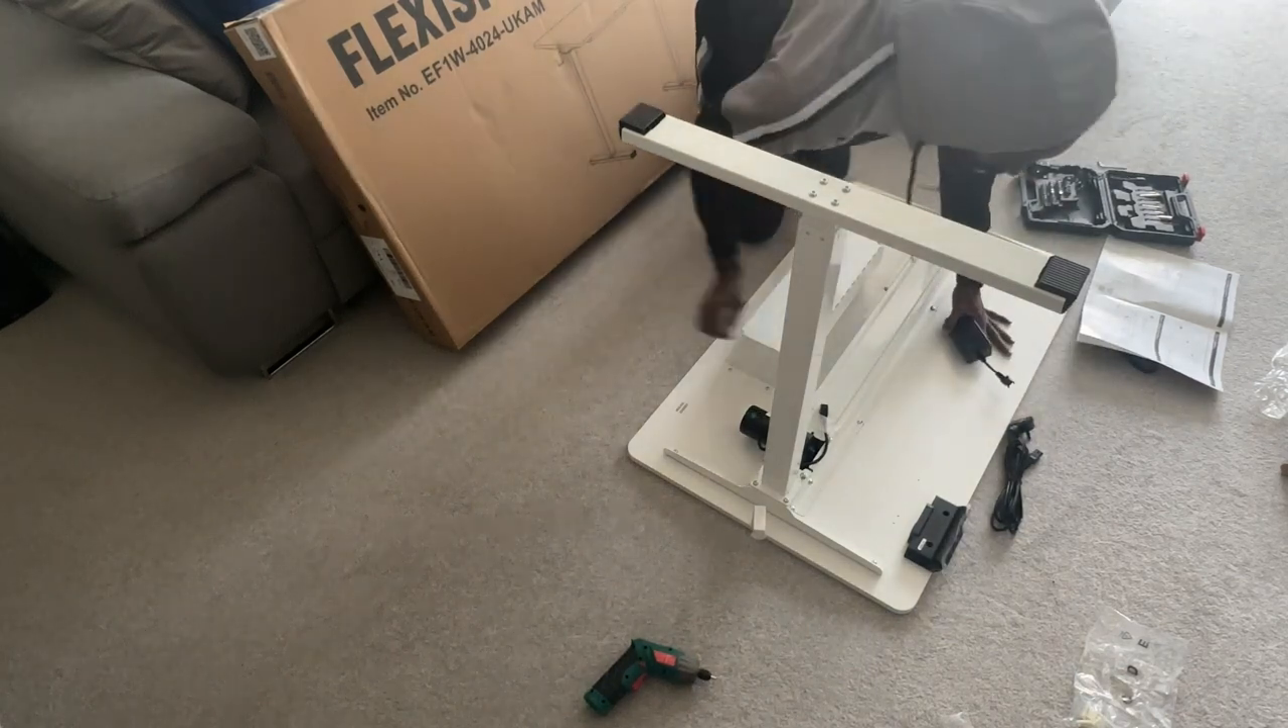So now that is literally the whole desk it's done the only thing left now is to connect the electronic elements.